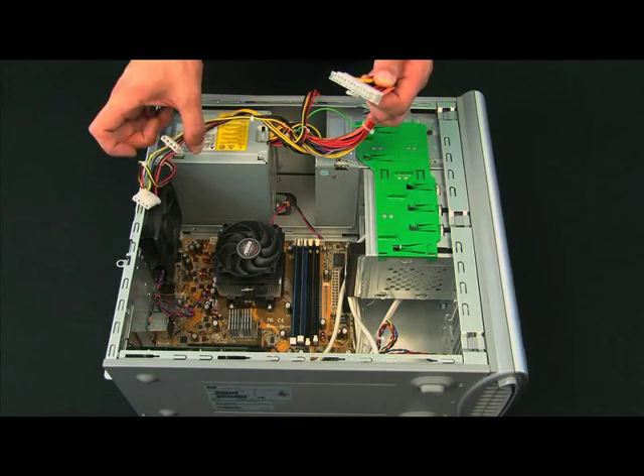The only thing that's really left is going to be to actually connect the various cords to the components that they need to supply power to.